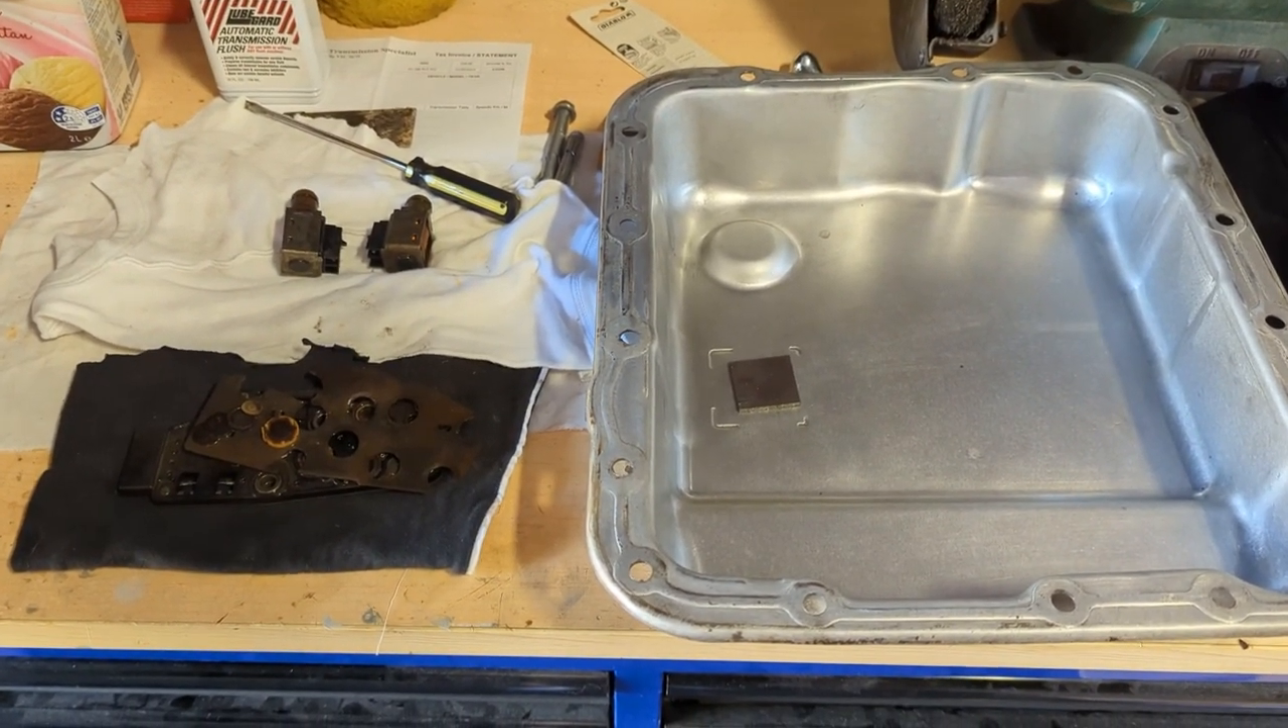Alright guys, it is a few days later now and I've got the pan off the transmission and I've got some interesting things to show you.